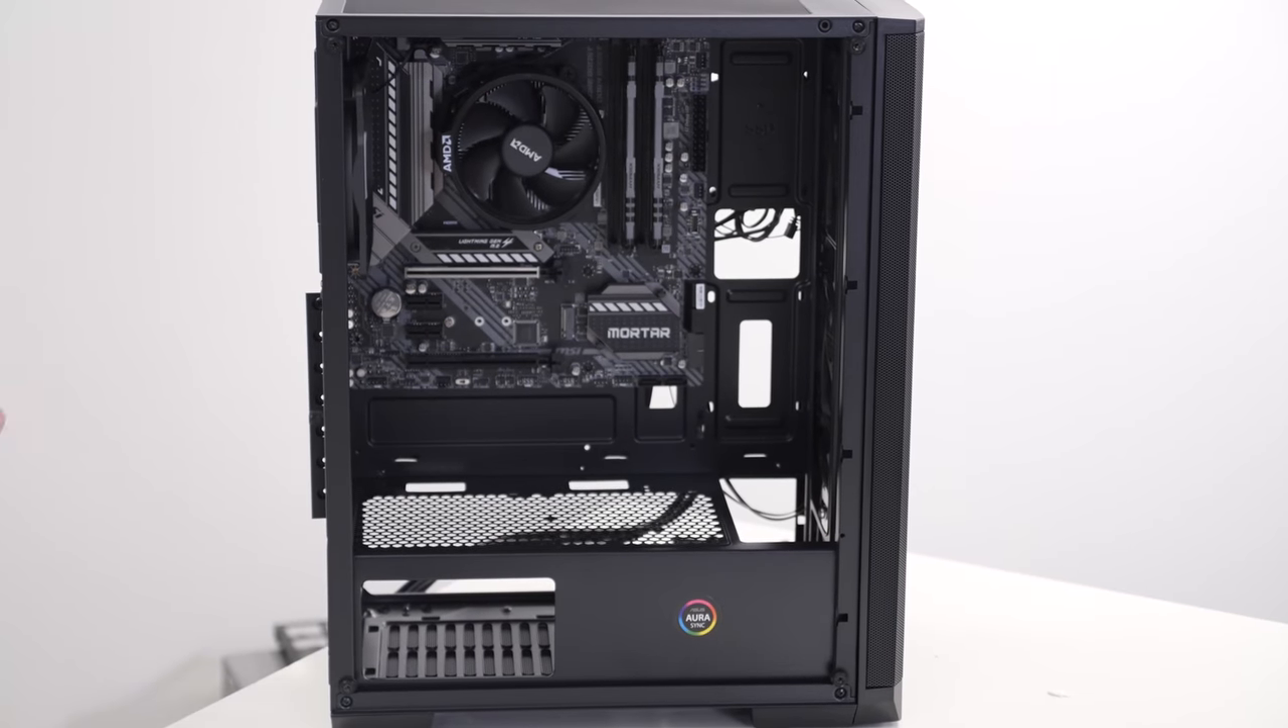All right then, the motherboard is now in the case. And I think actually, despite it being the smaller size, it fits quite well.